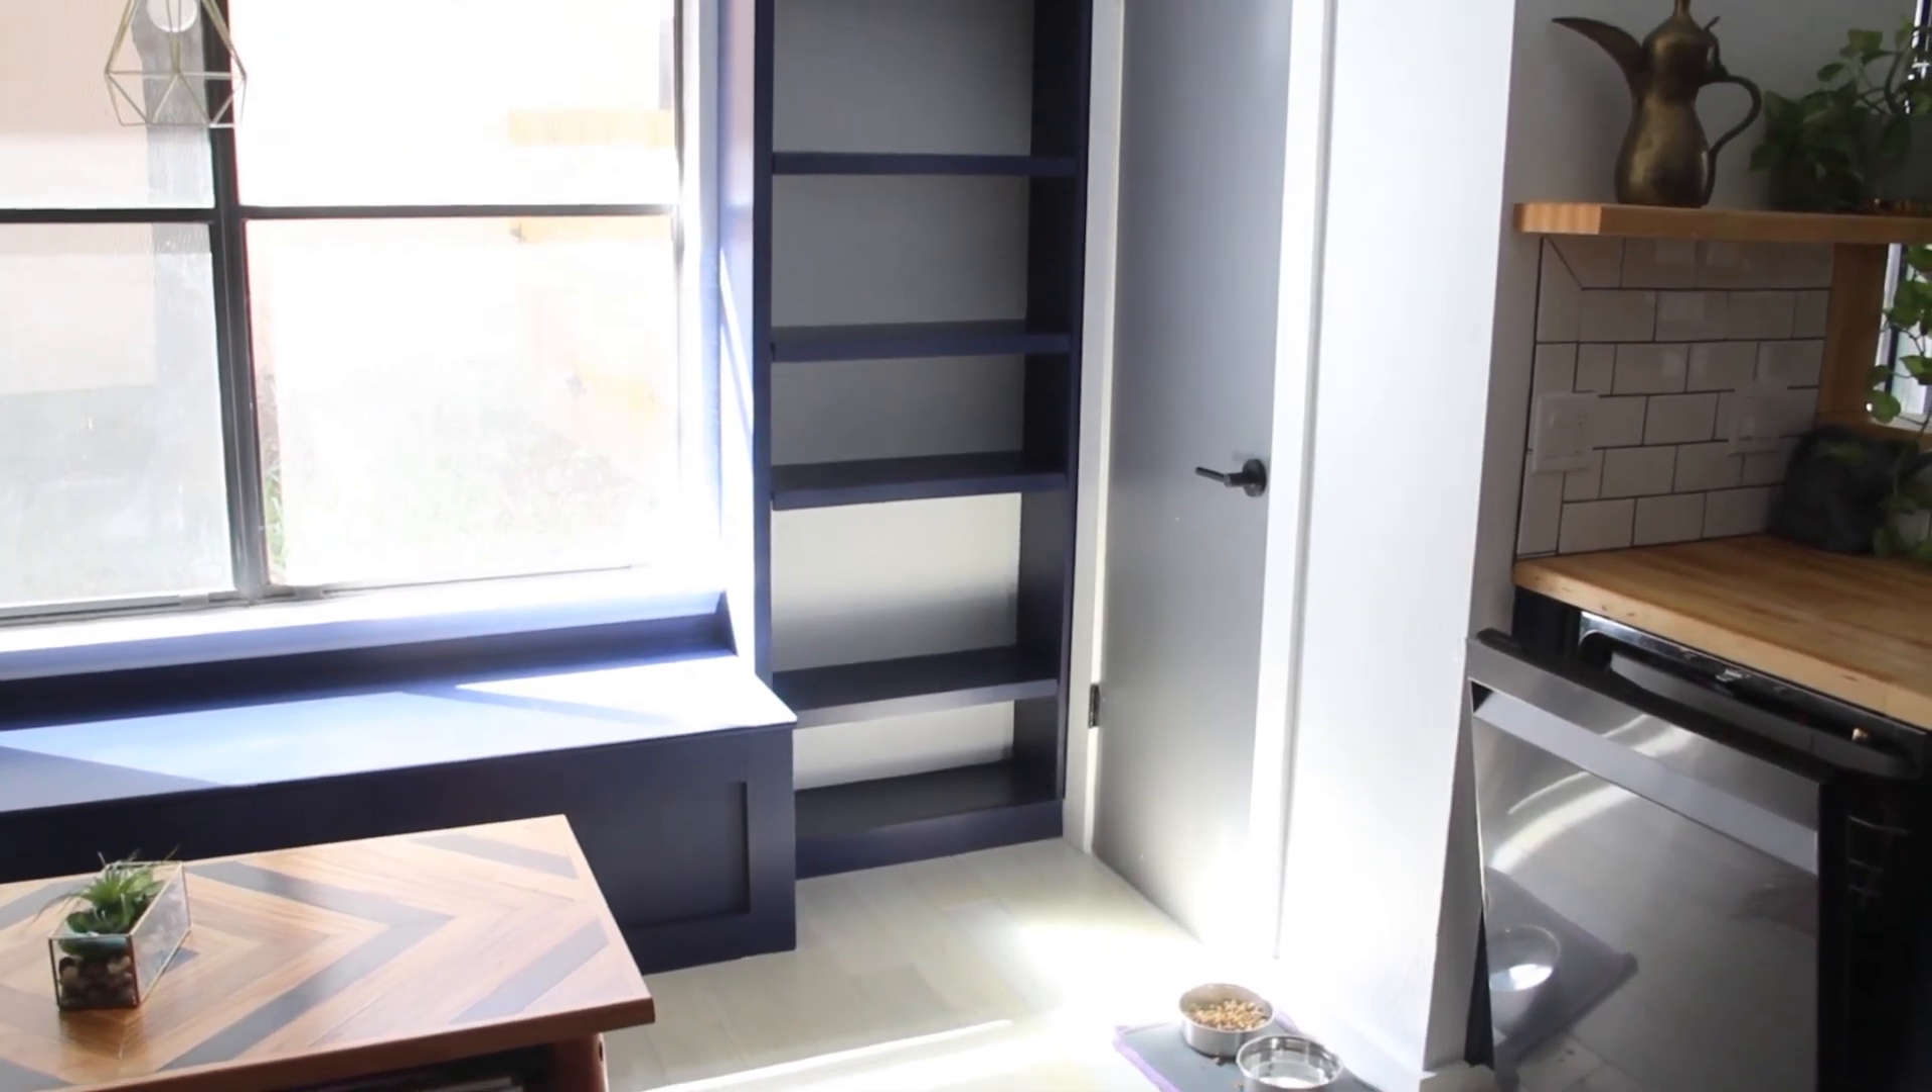Then I removed the shelves one last time to add the final touches of paint and once everything dried I put the shelves back into place and that's it.